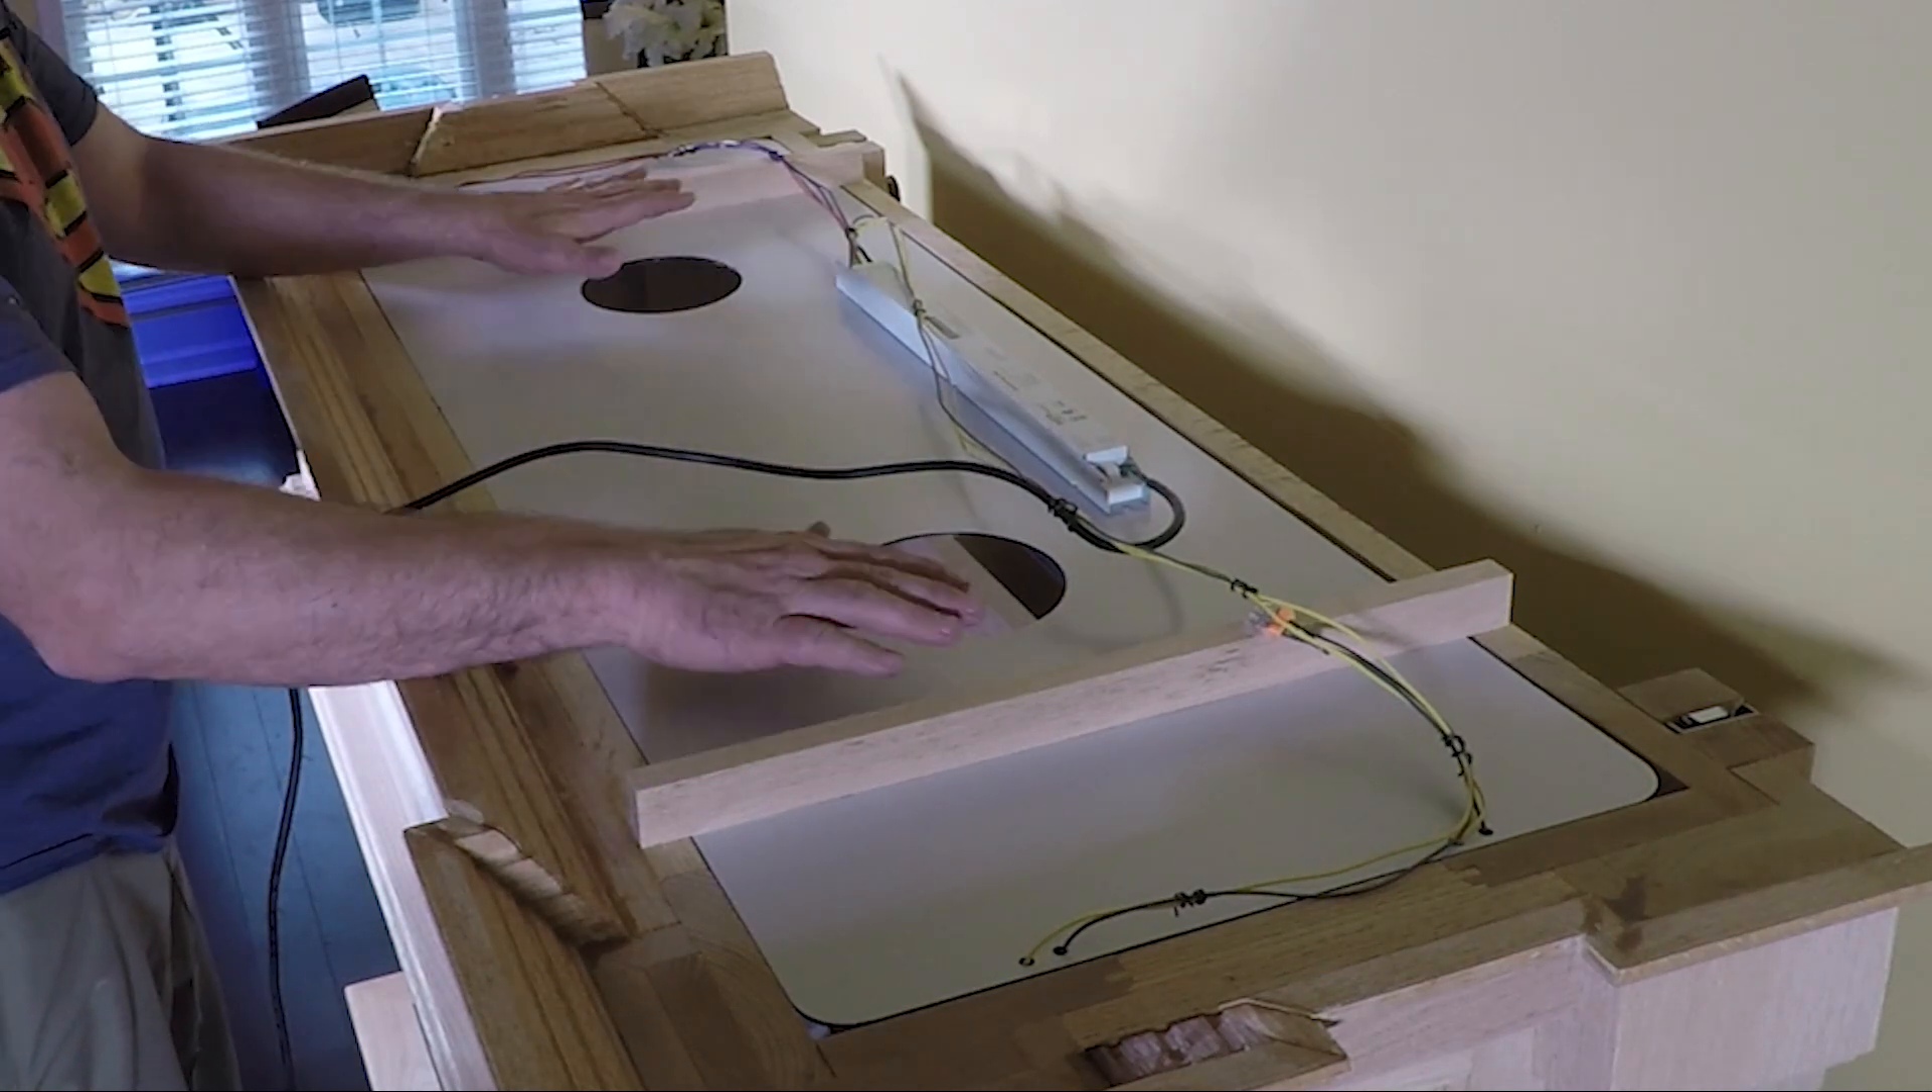You may have also noticed that I've gone ahead and attached two pieces of oak and the pieces of oak go beyond the reflector and rest on top of the canopy.